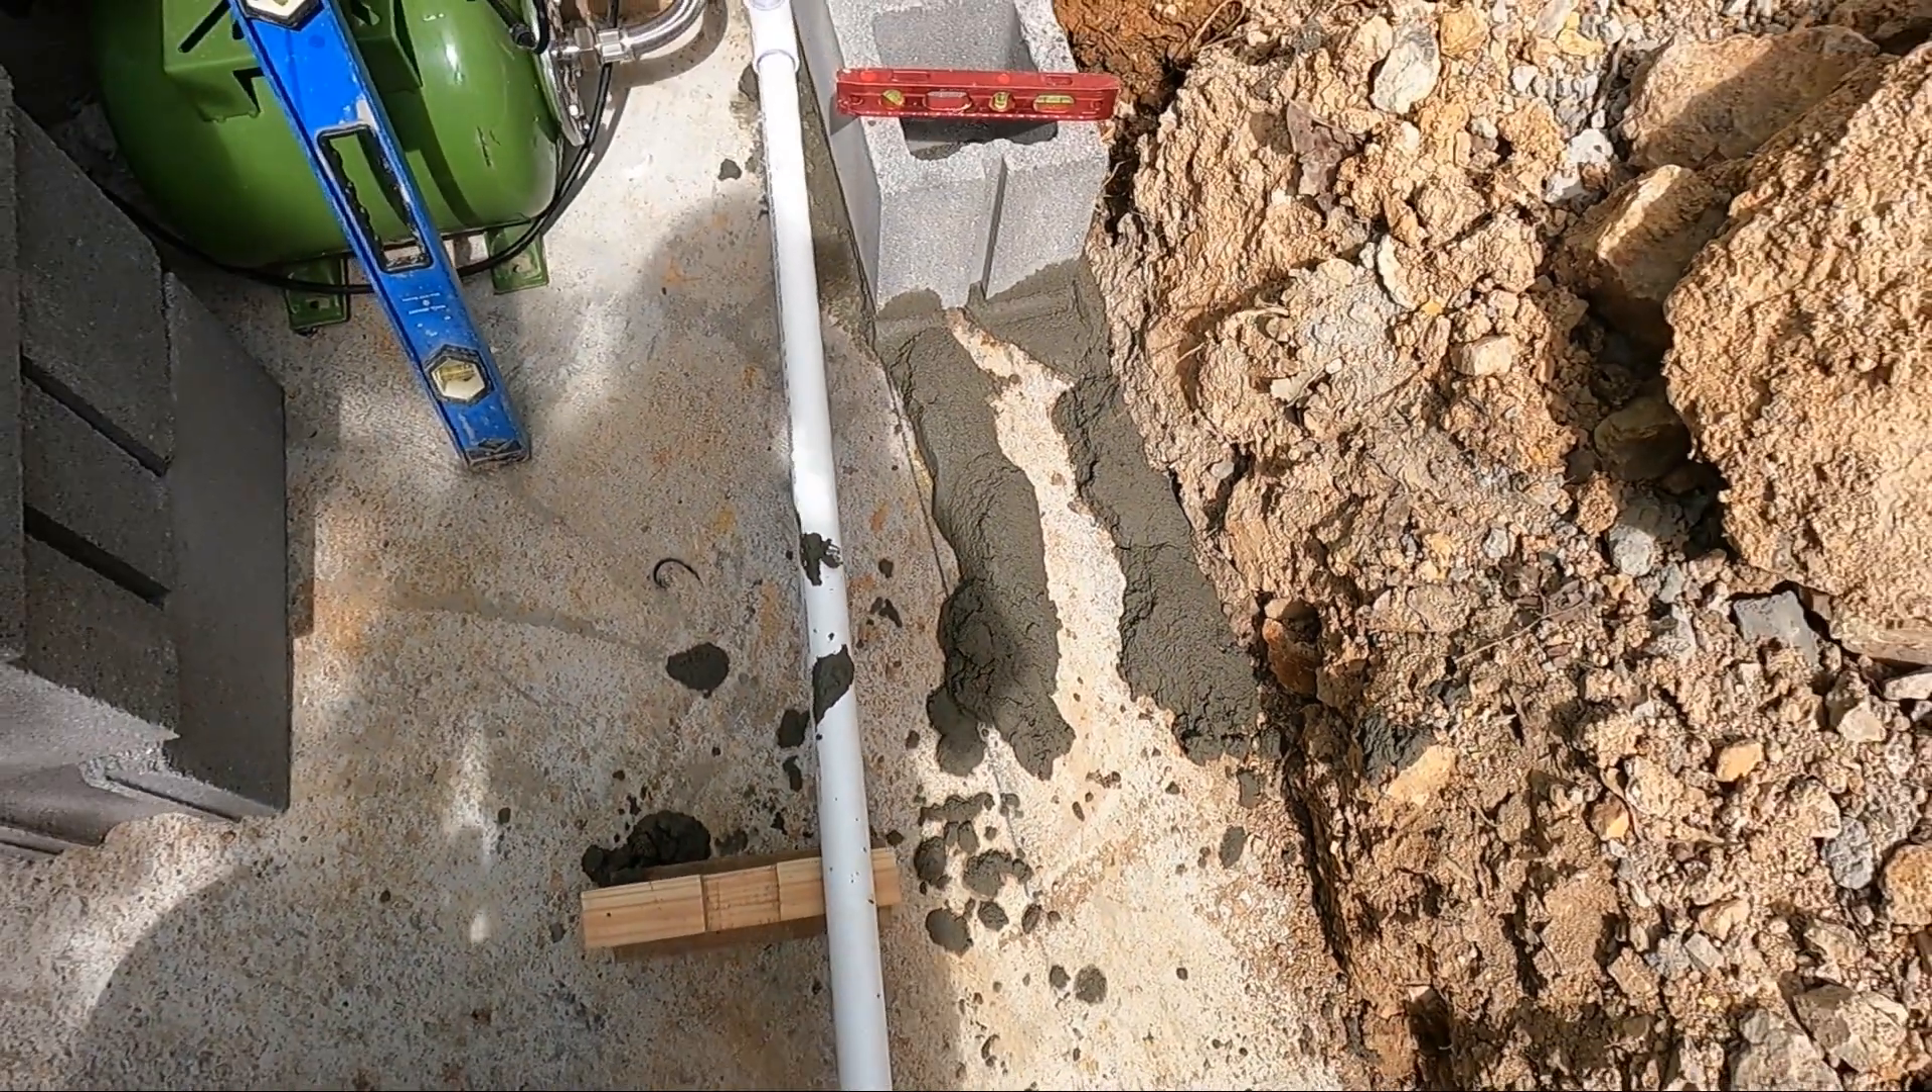I've got my first block laid.